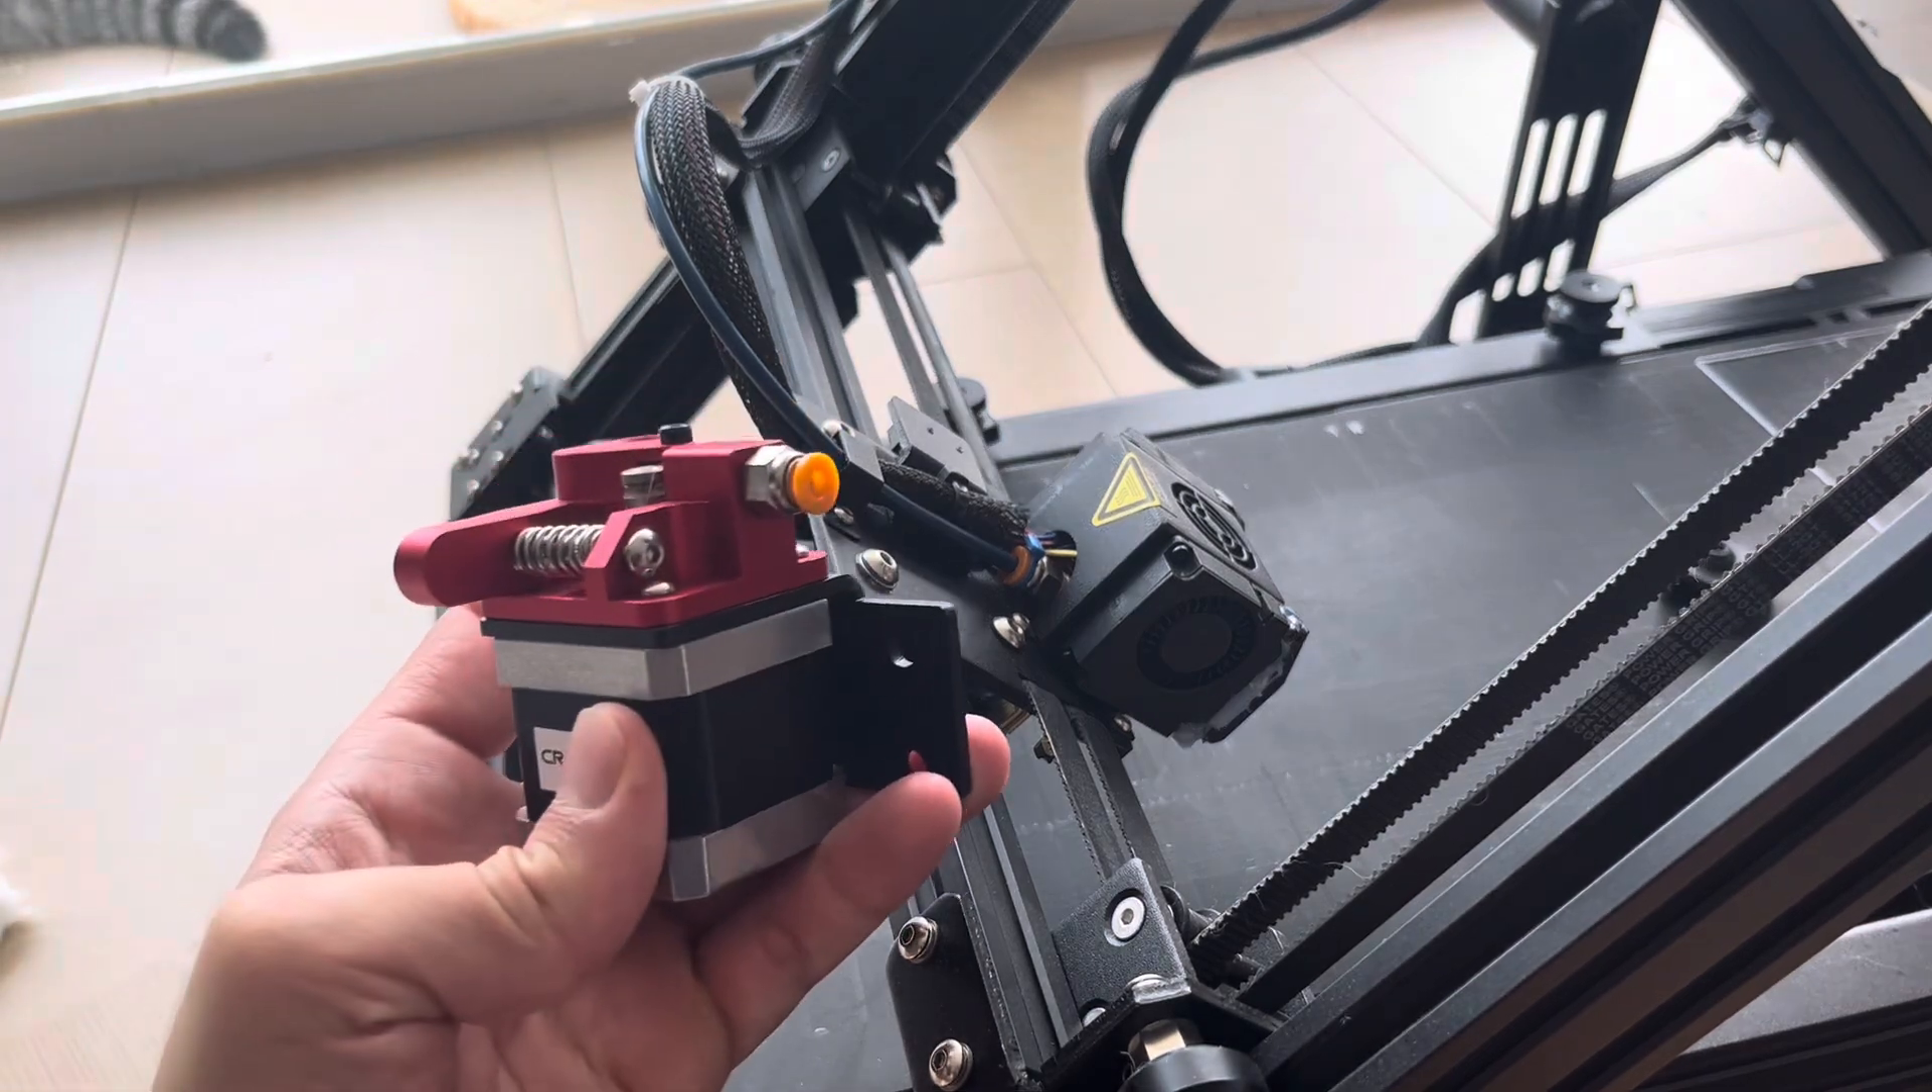All right, so I've got the extruder taken off of the side there and I'm just looking where could I put it to make it more of a direct drive solution on the printing head.